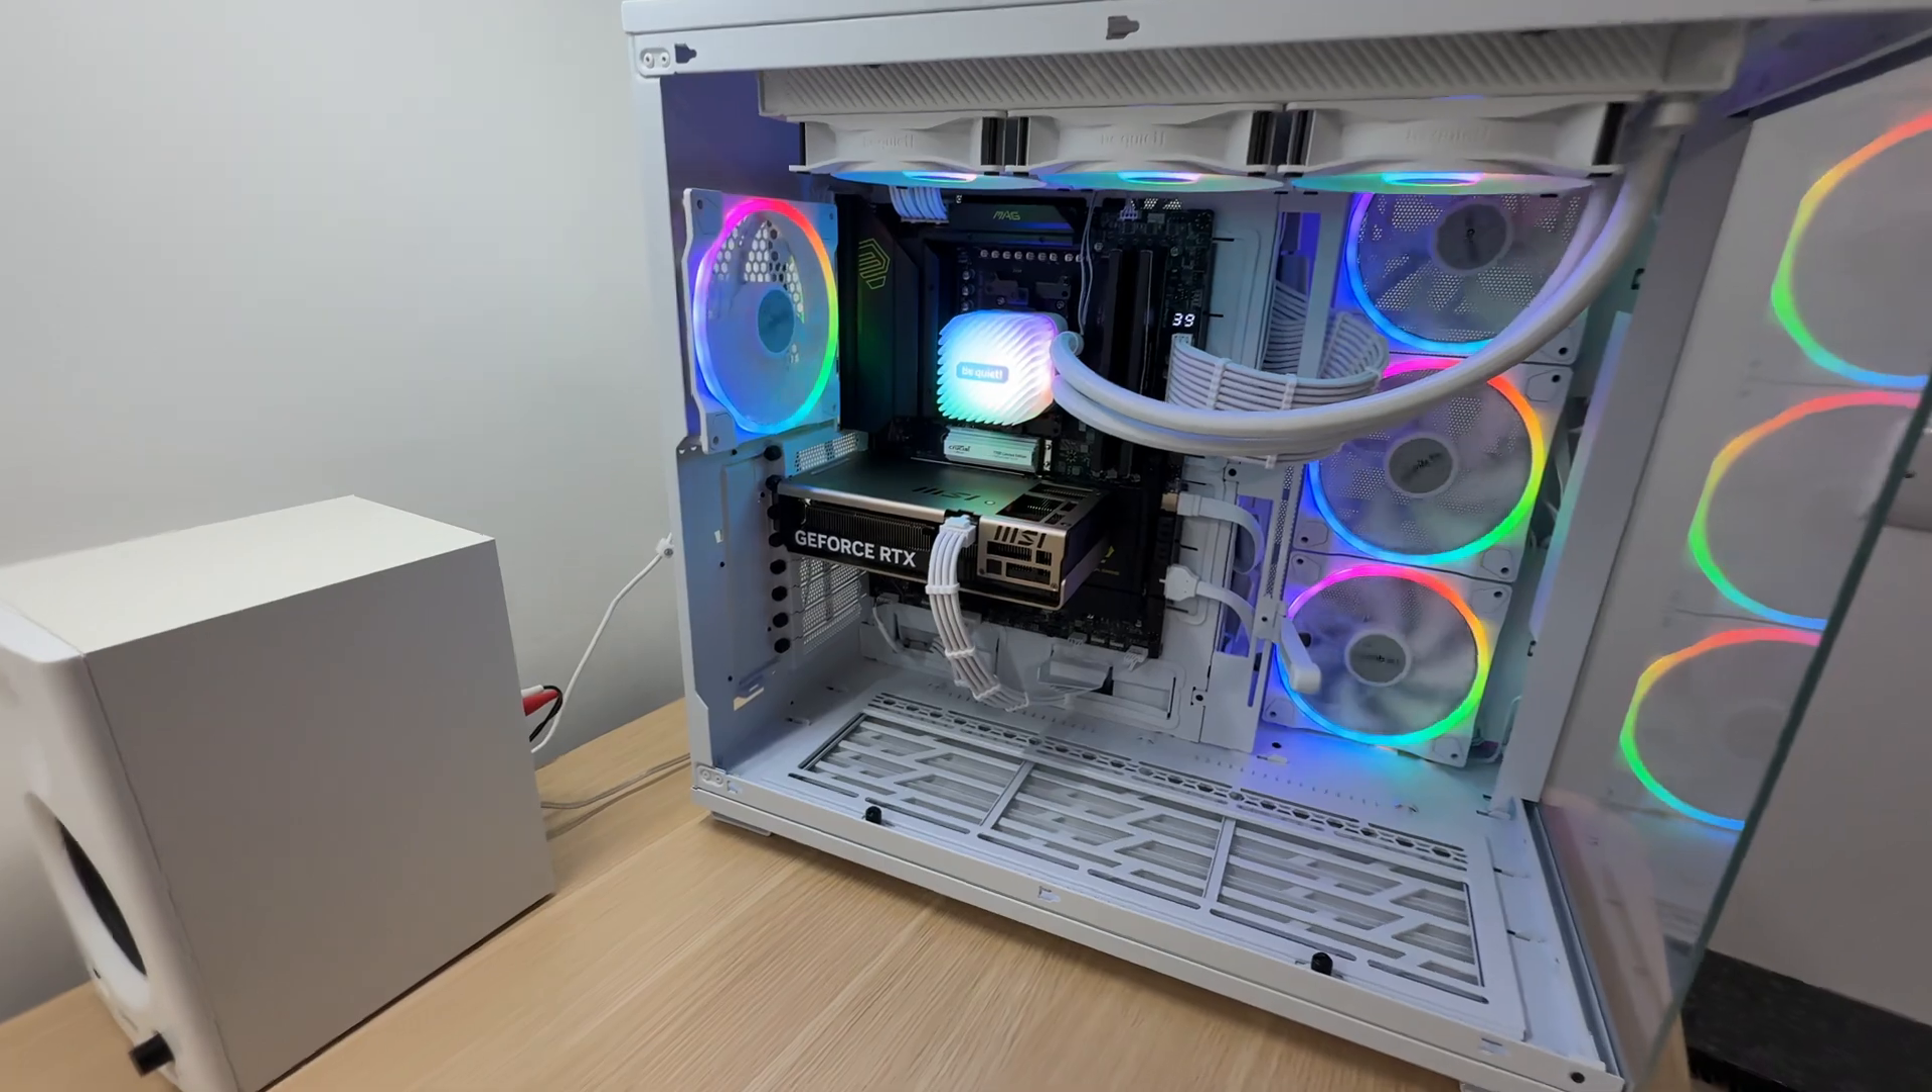This case is indeed a little bit too big for the Inspire 2X 5060 Ti.